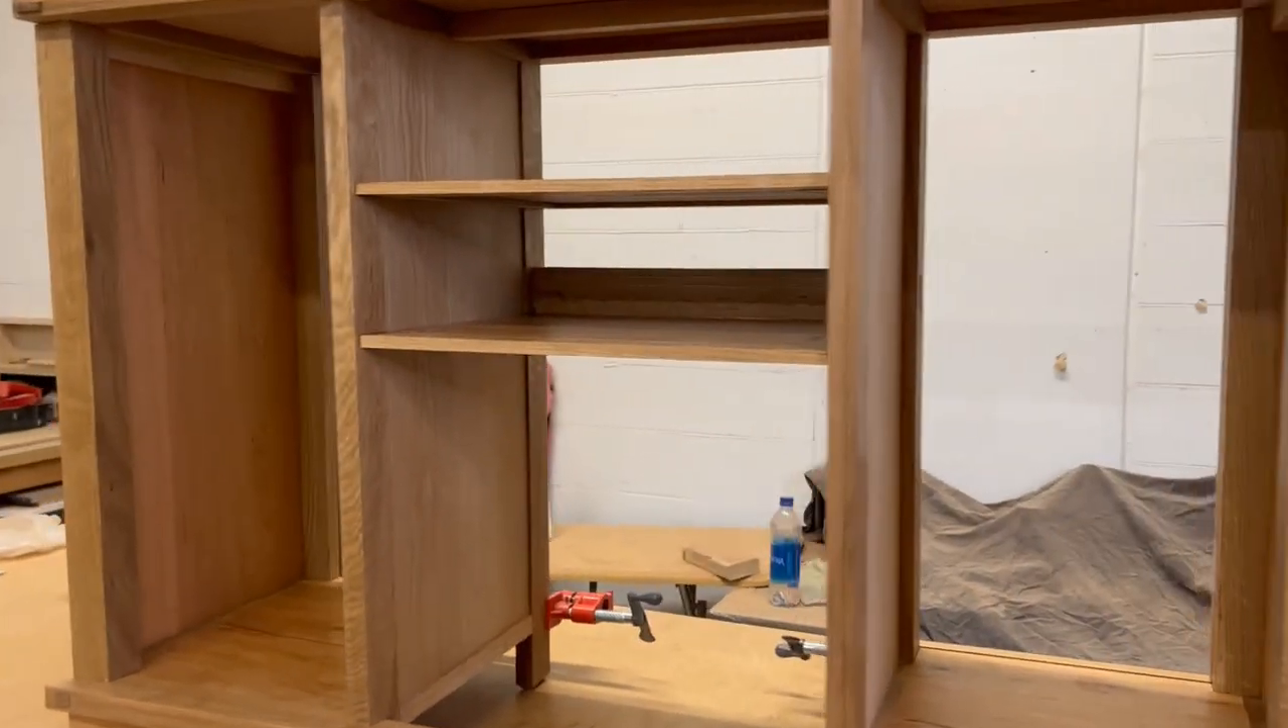I'm not quite done yet because I still have to put the stuff inside the cabinet and I still have to fit the back onto it.